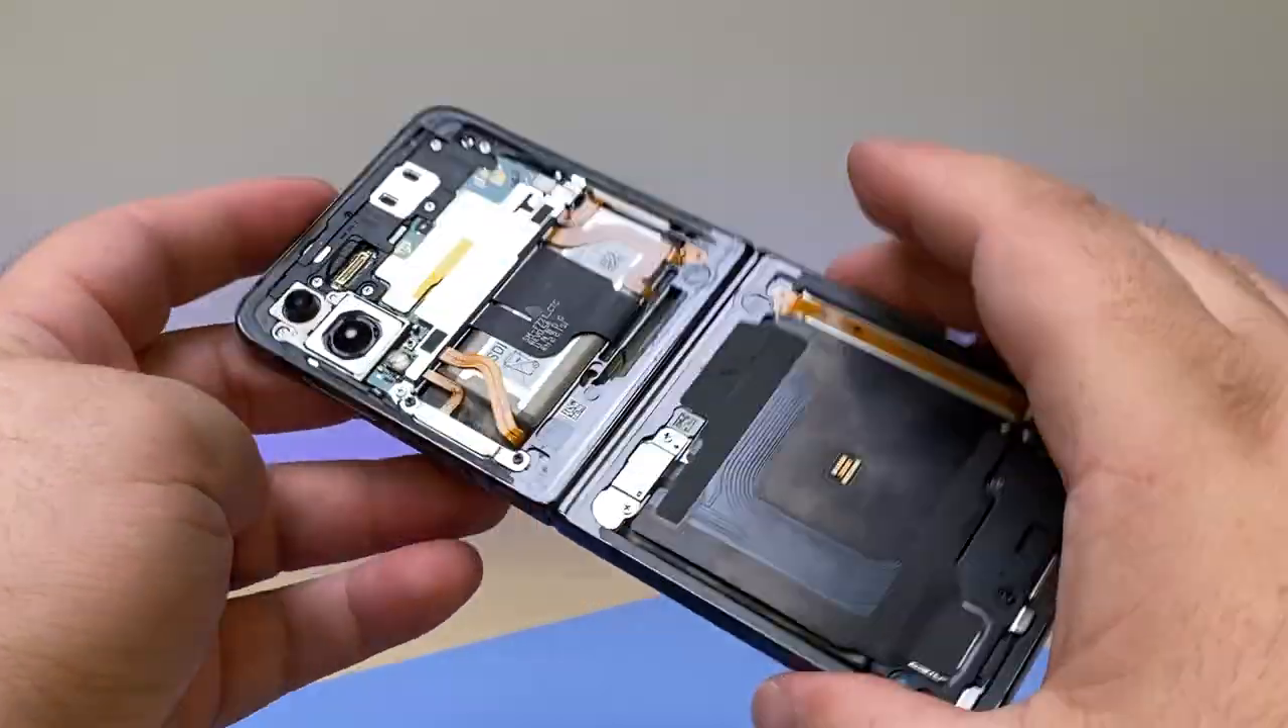All right, that is our first look at the phone from the inside without the back cover.